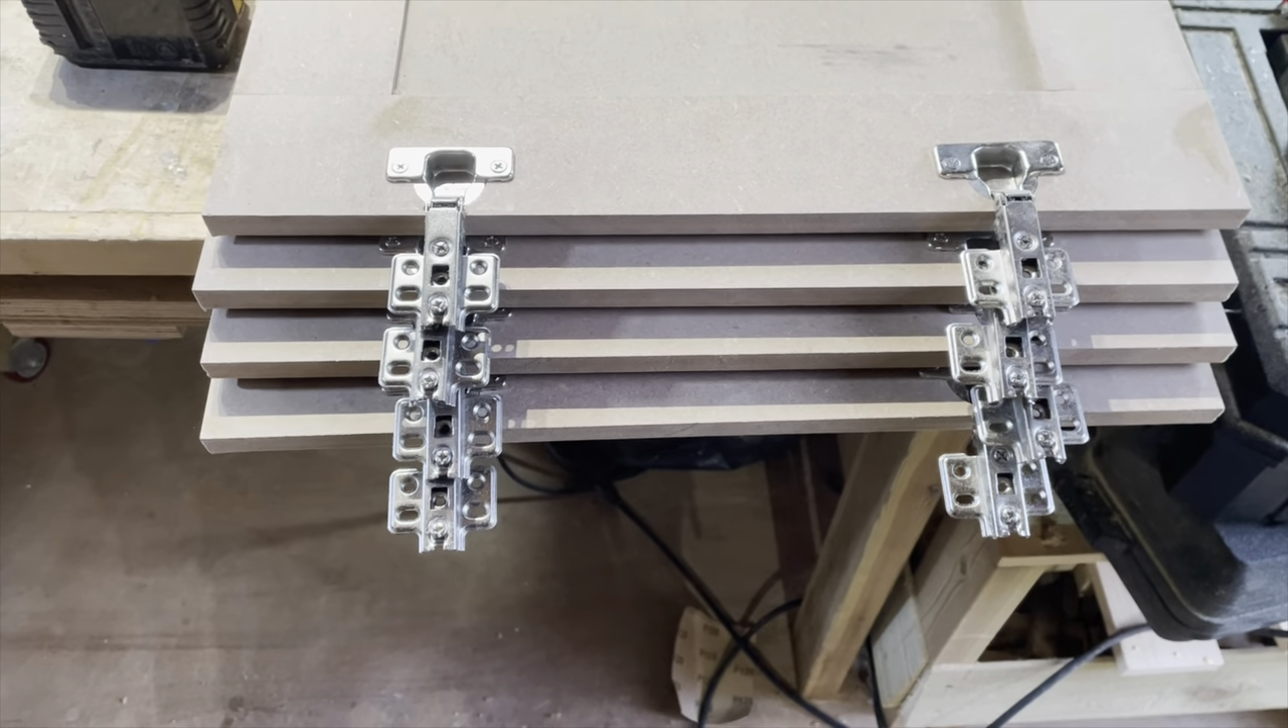So that's the hinges fixed on the doors.